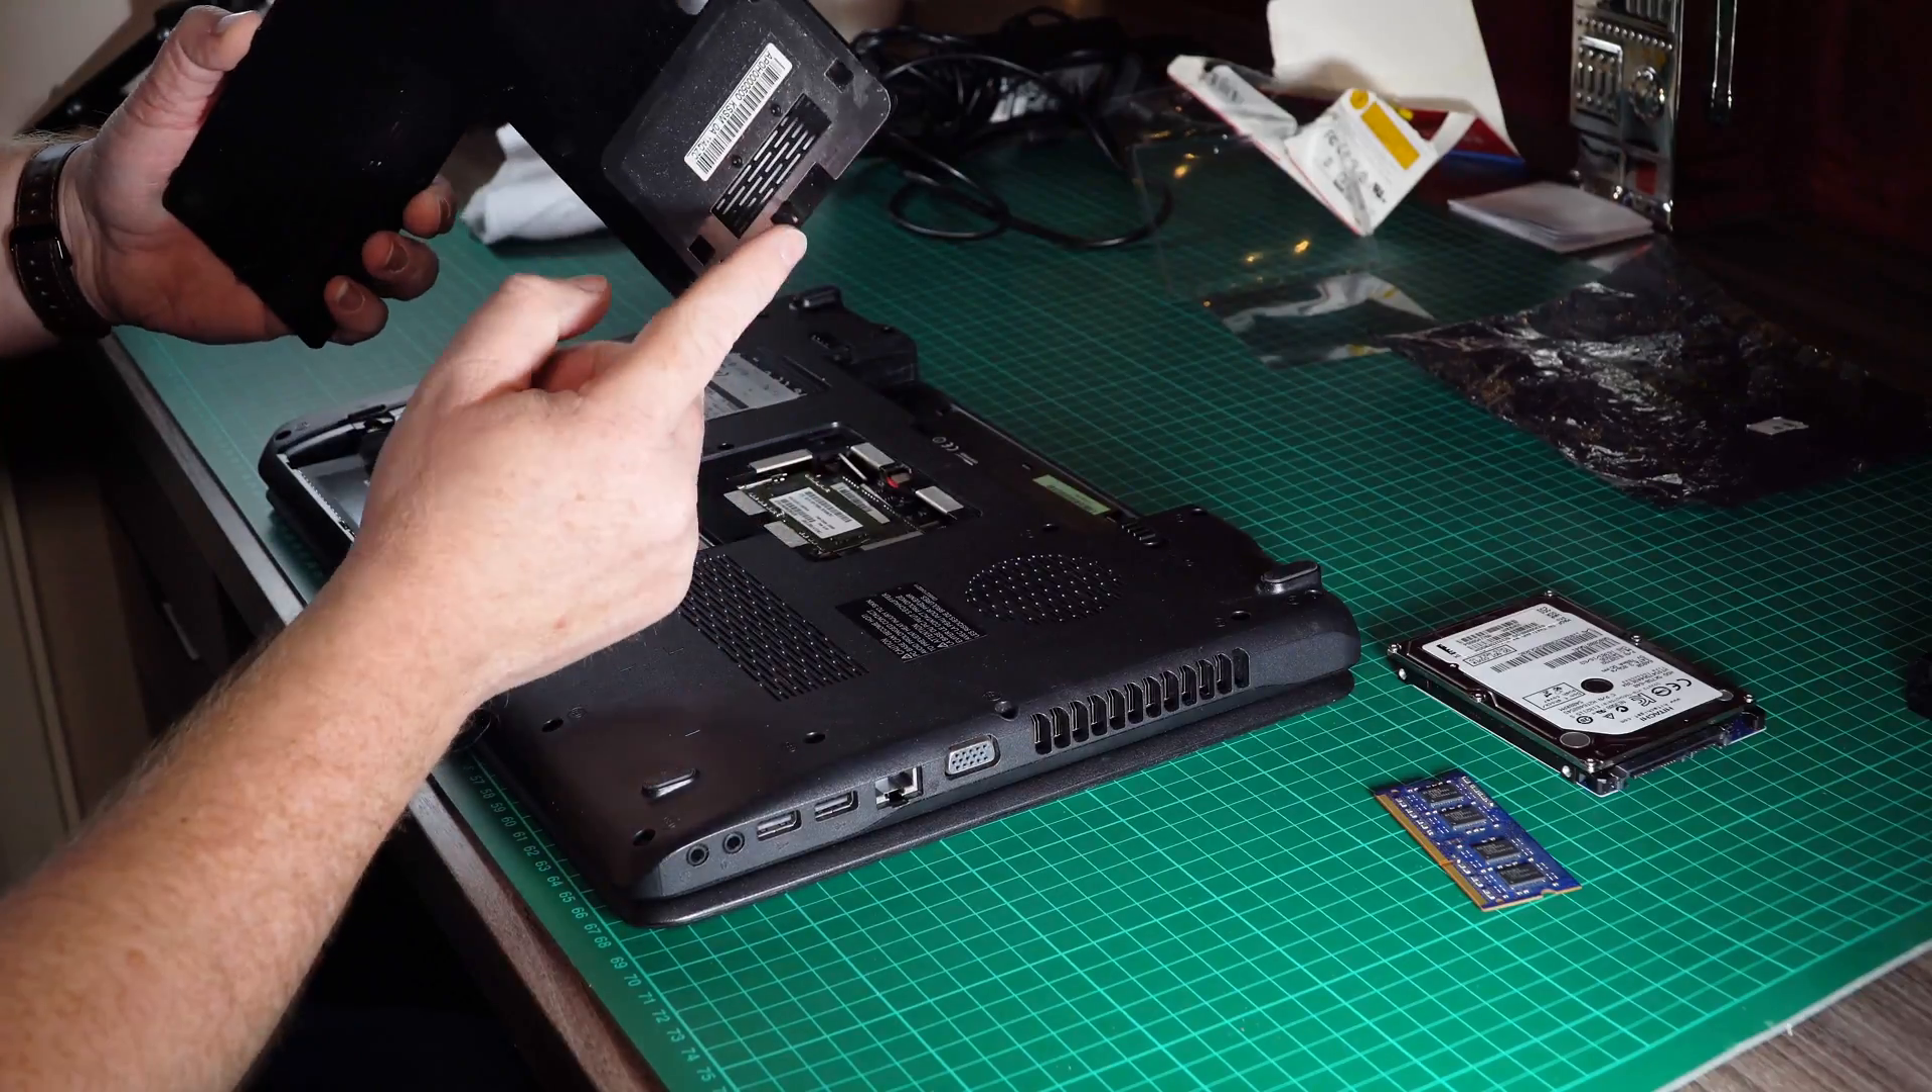So it's now just a case of putting this cover back on.